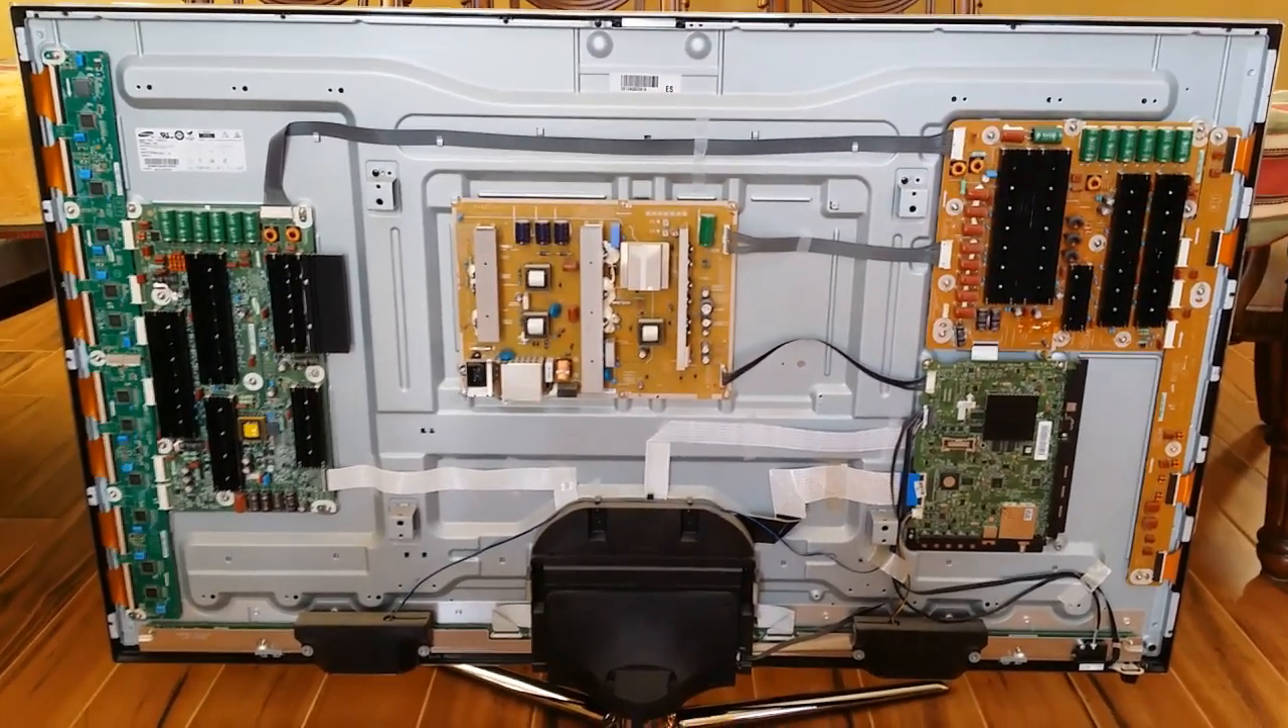I've got the back cover removed and I've got the back cover removed and we can marvel at all the technology behind this.